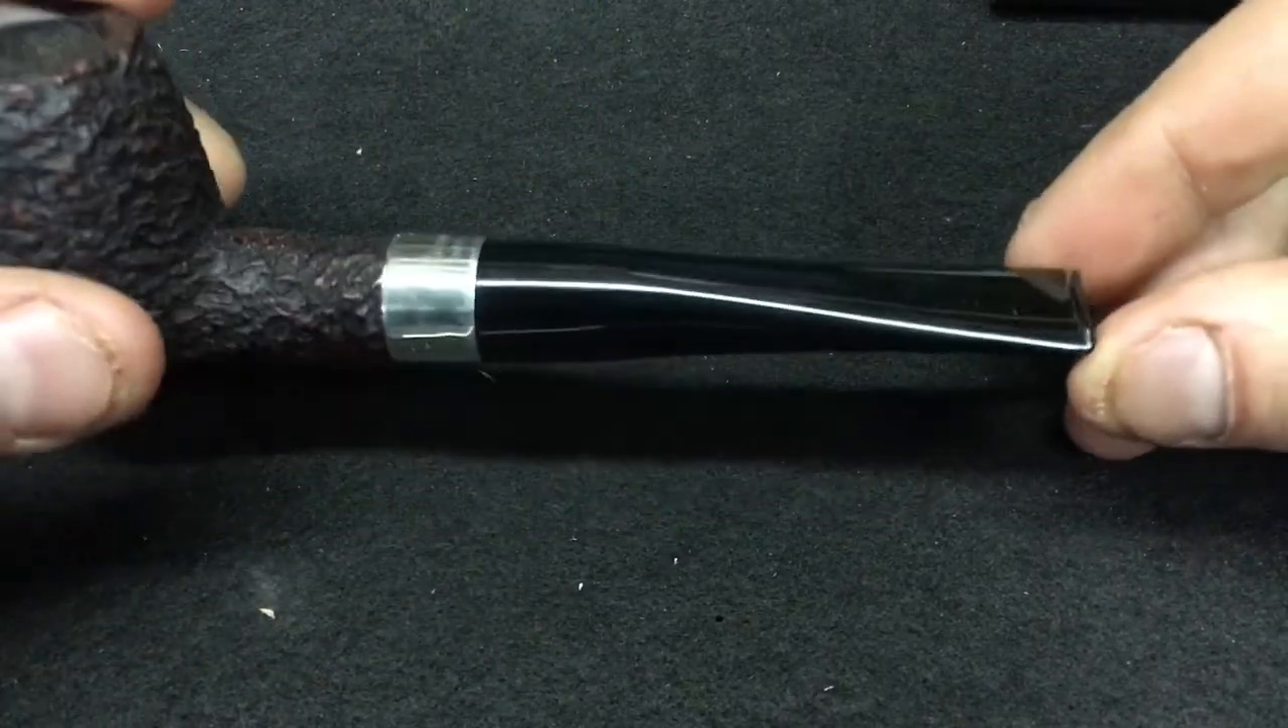Here is the new tenon or new mouthpiece with tenon fits really nice.